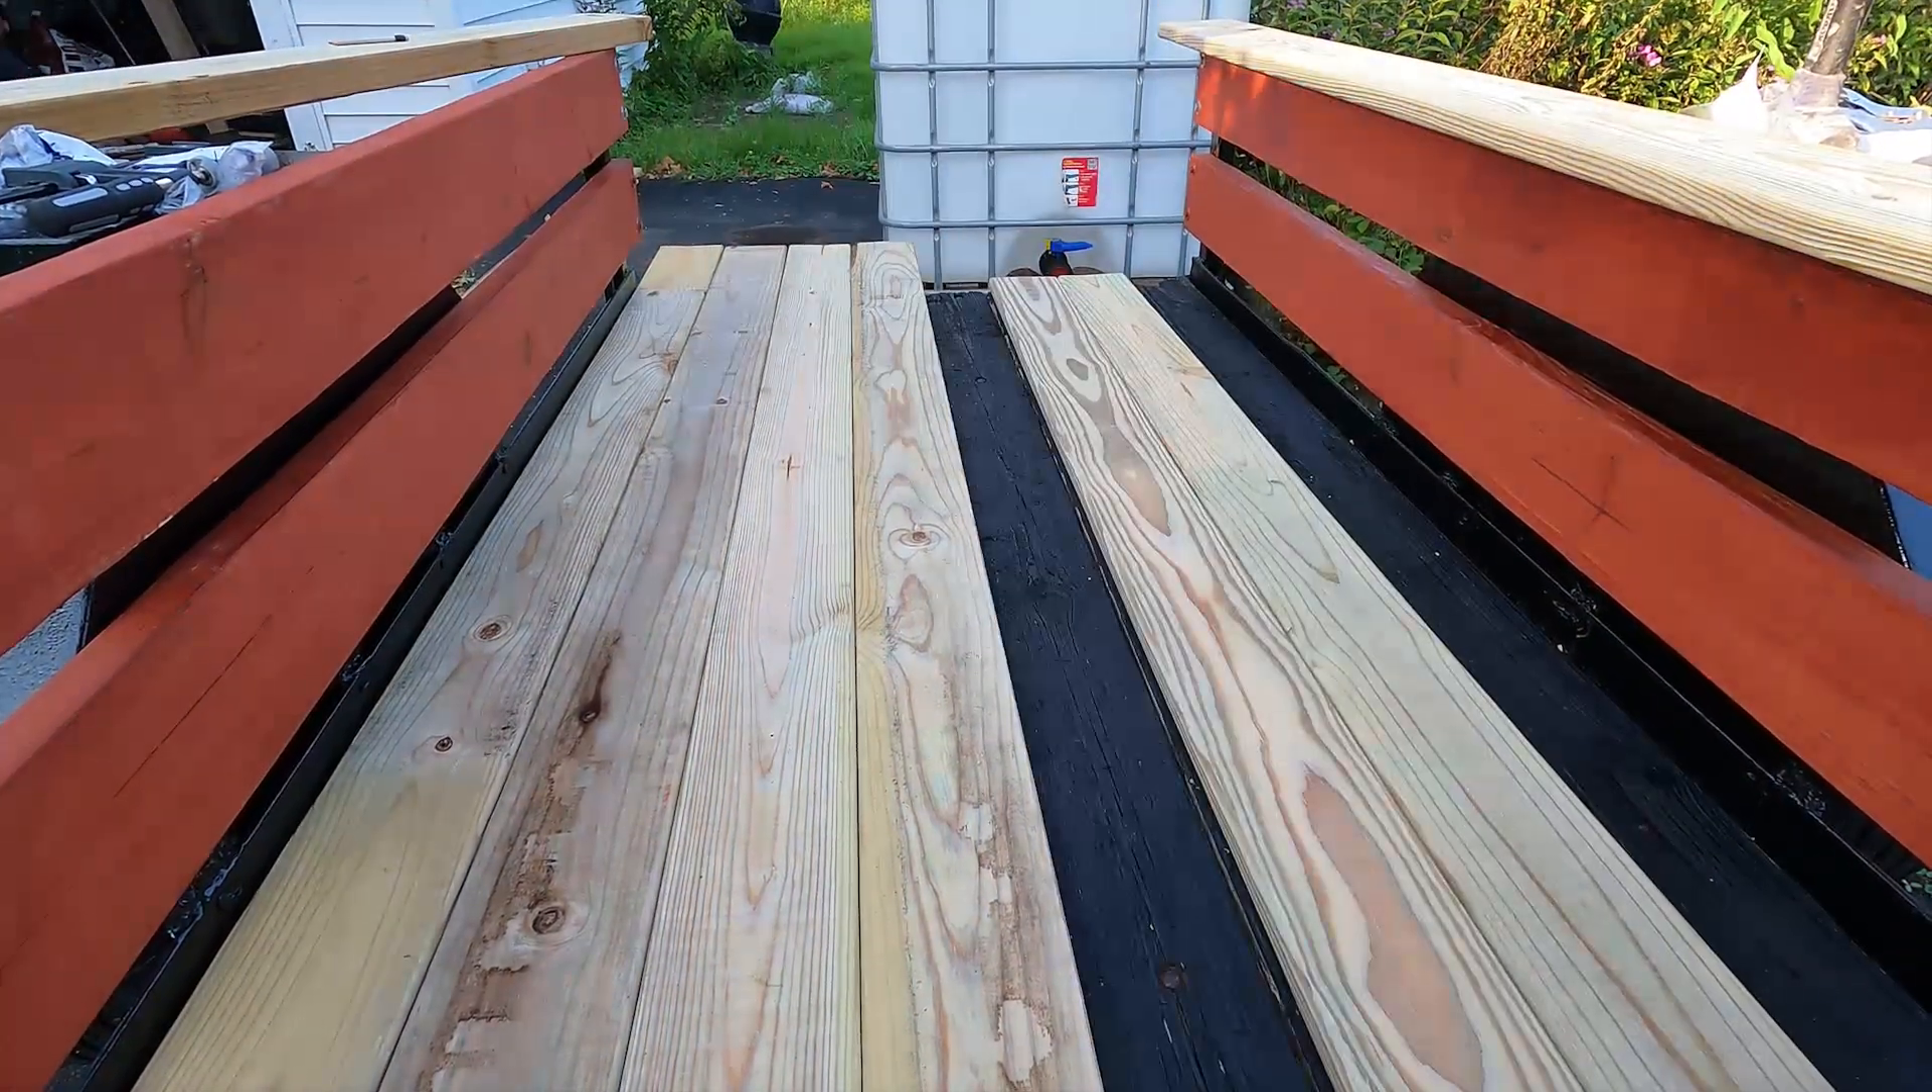So i just went right over the original deck with new deck boards and that was fine.